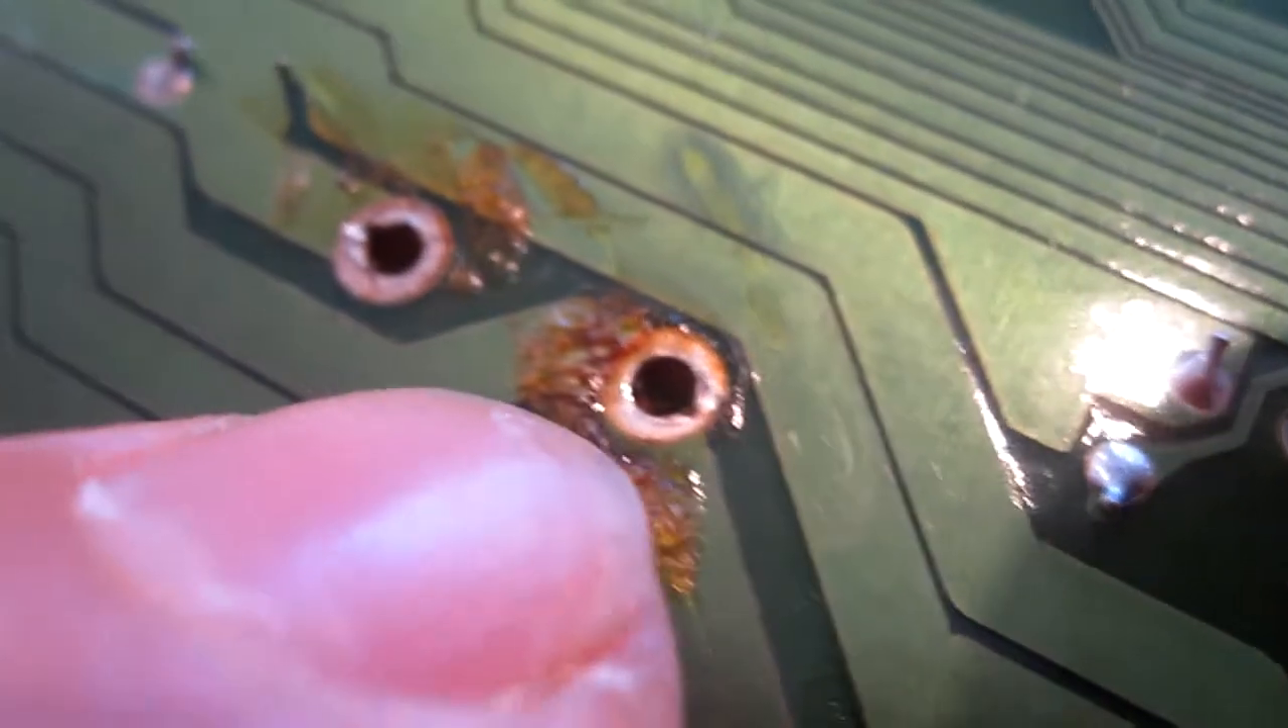Here's a close-up of the solder pads after they've been desoldered.